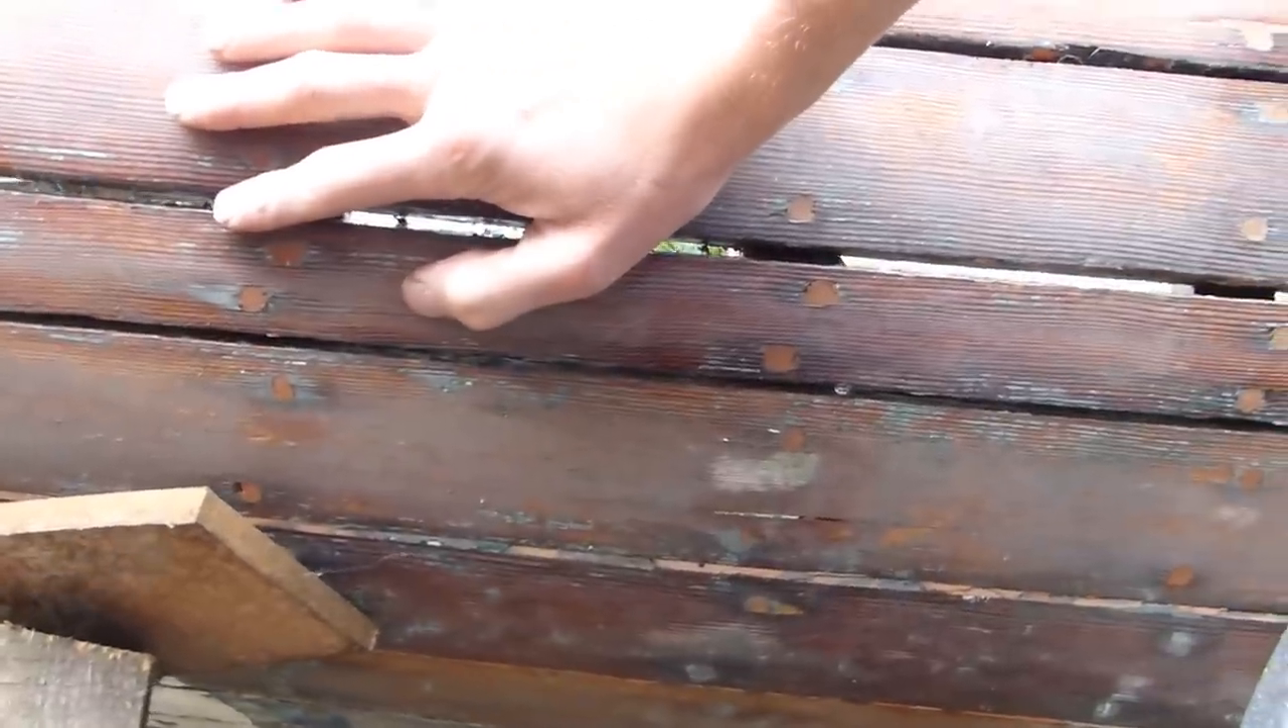And as we get towards the after side of the plank here, the gap opening up here is quite large.